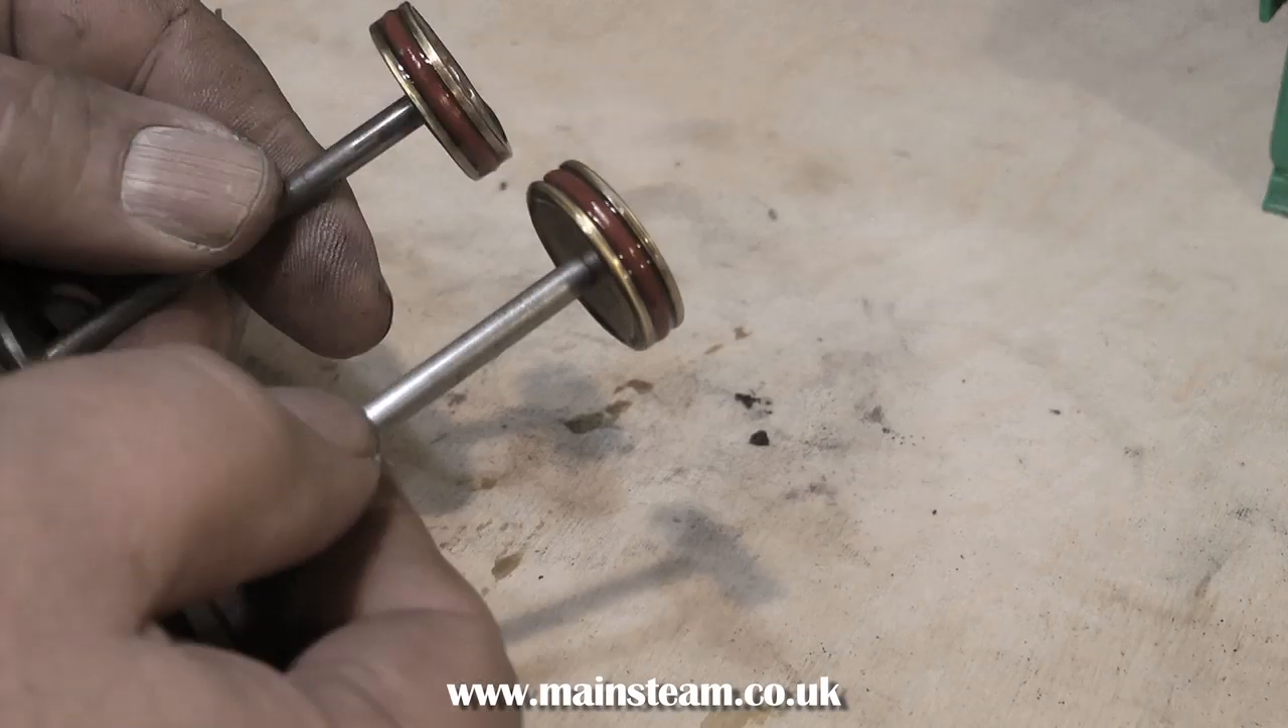And here we see a pair of nicely fitted silicone piston rings ready for fitting to the engine.